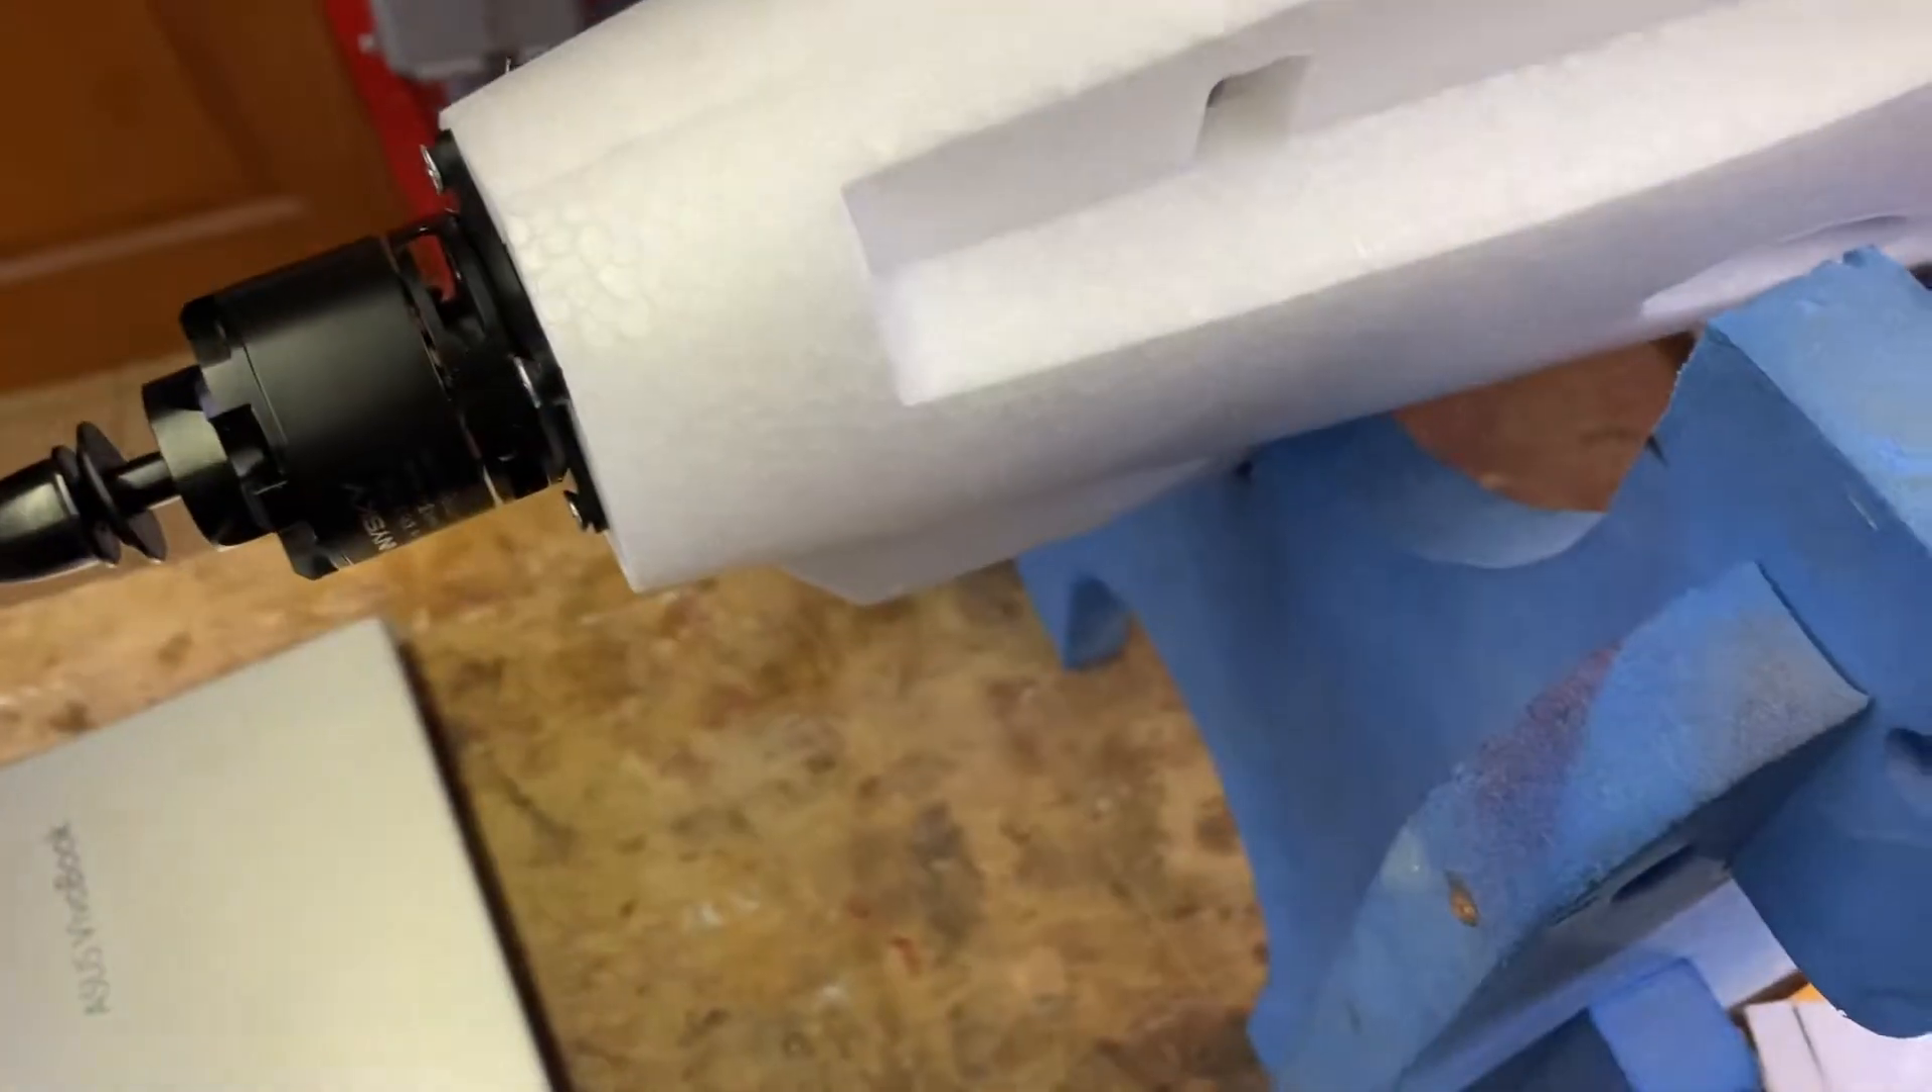I've got the motor installed all the way up.